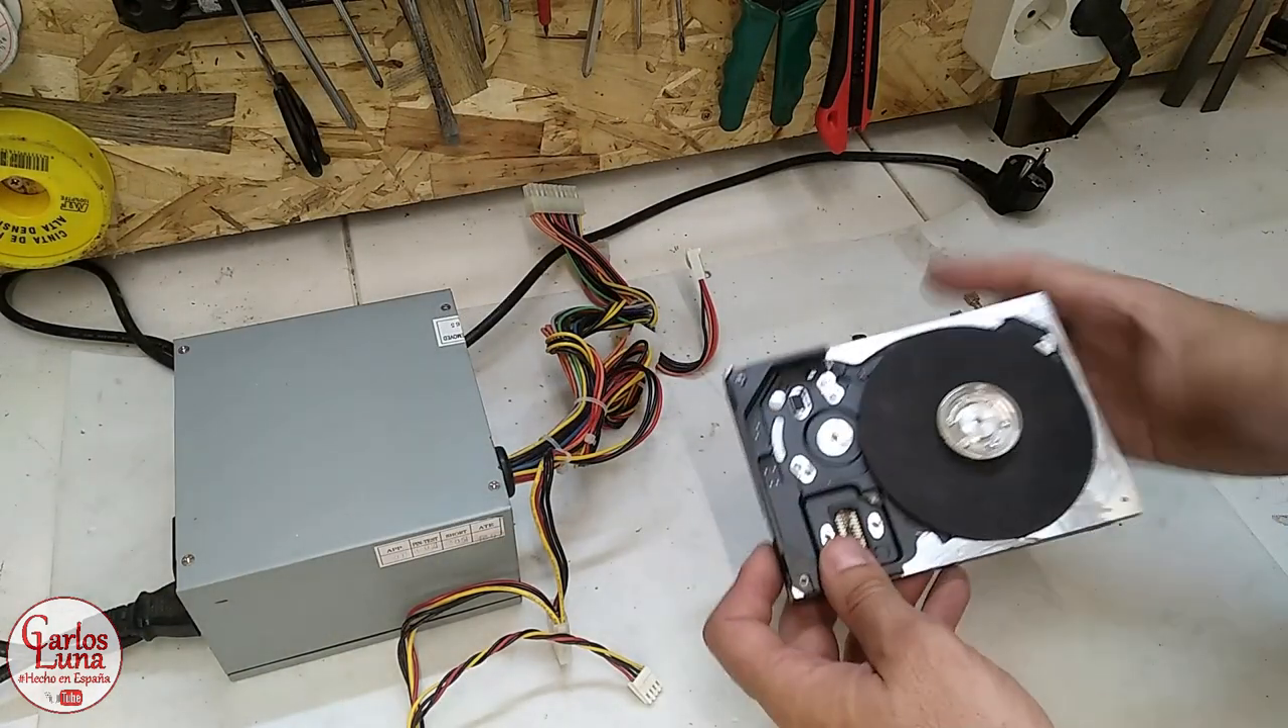Bueno, pues ya tenemos nuestro disco con la lija montado.